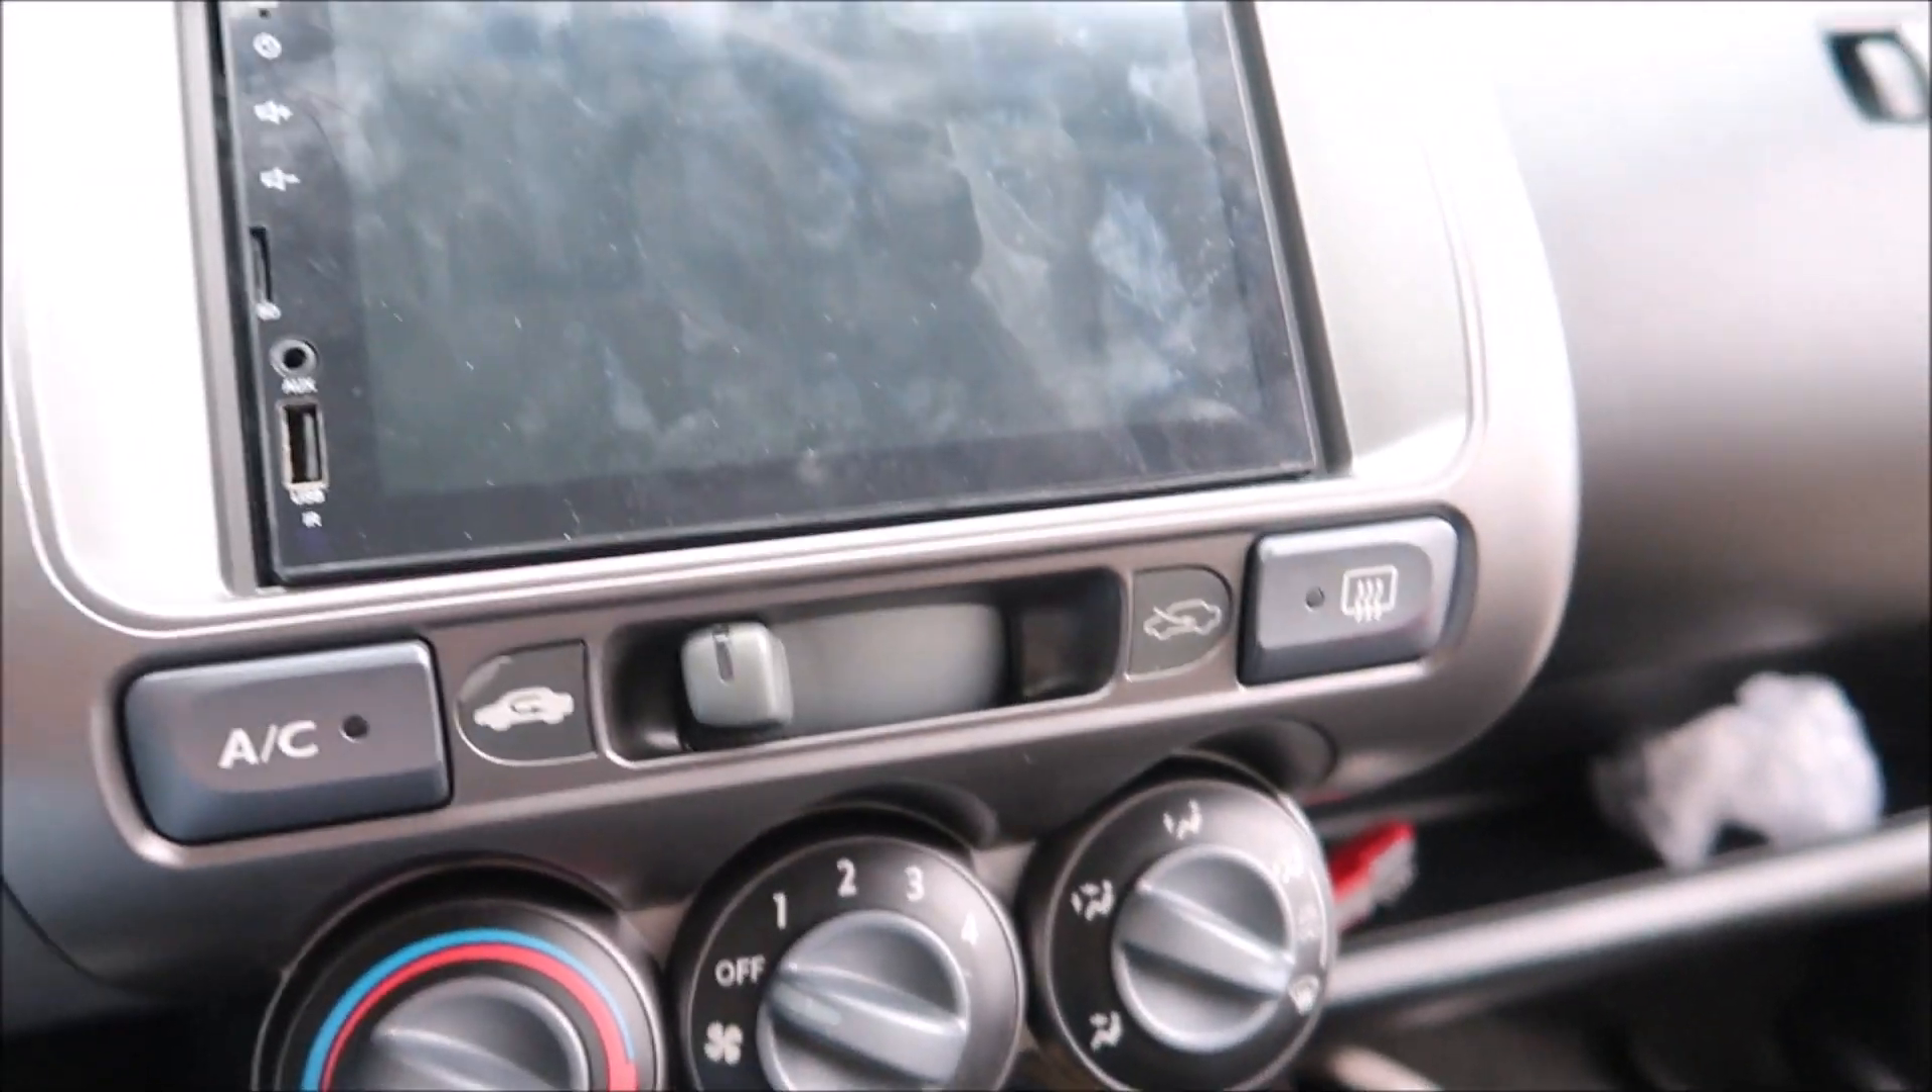Depois de algum tempo, lá conseguimos pôr o rádio no sítio. Já montámos tudo, não é?